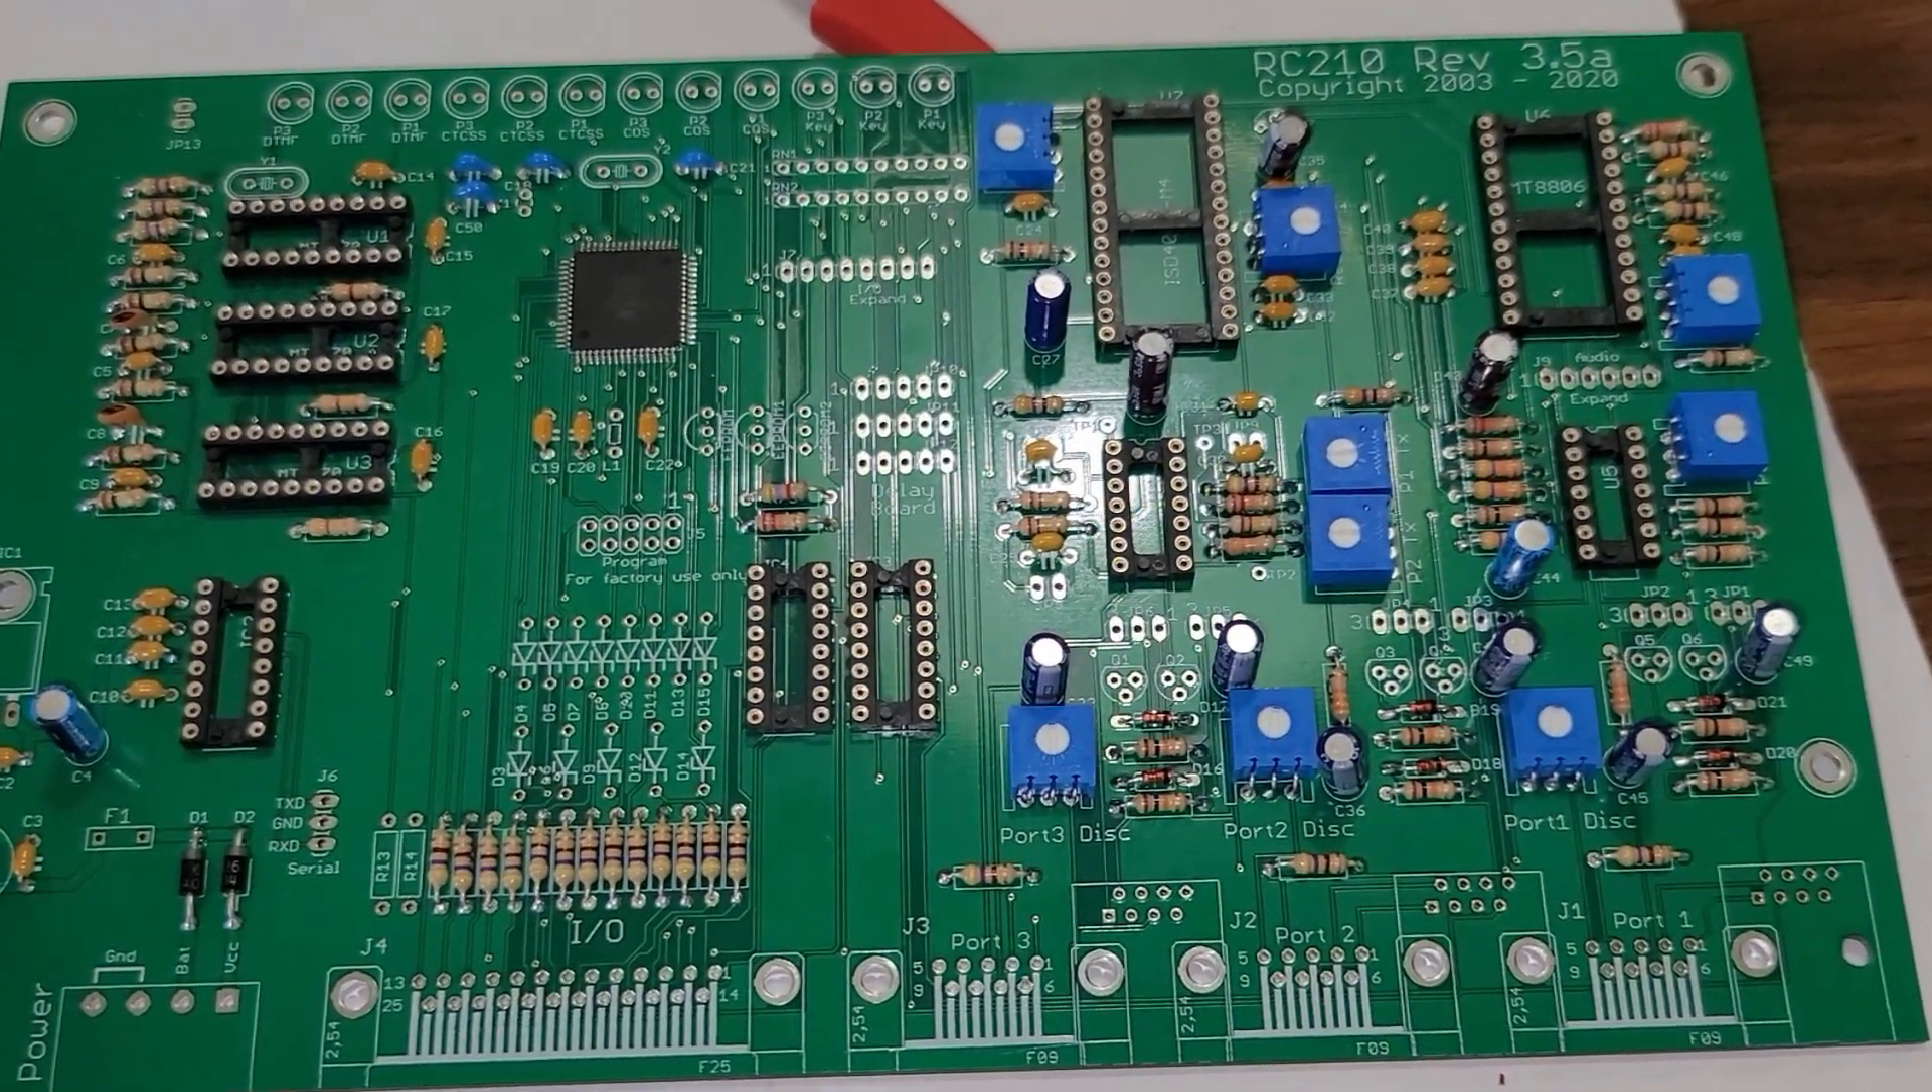But you can see there's definitely been some progress made, but also there's some empty component slots still on this motherboard.